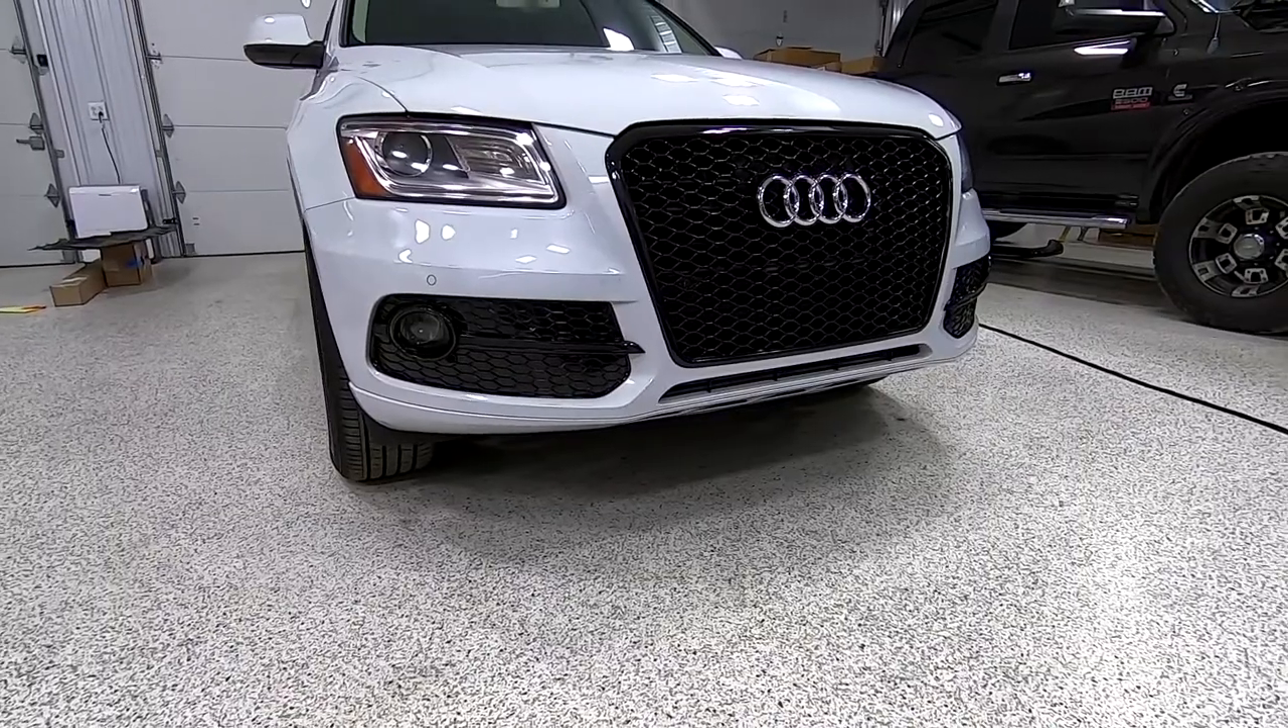We got the front end all back together.